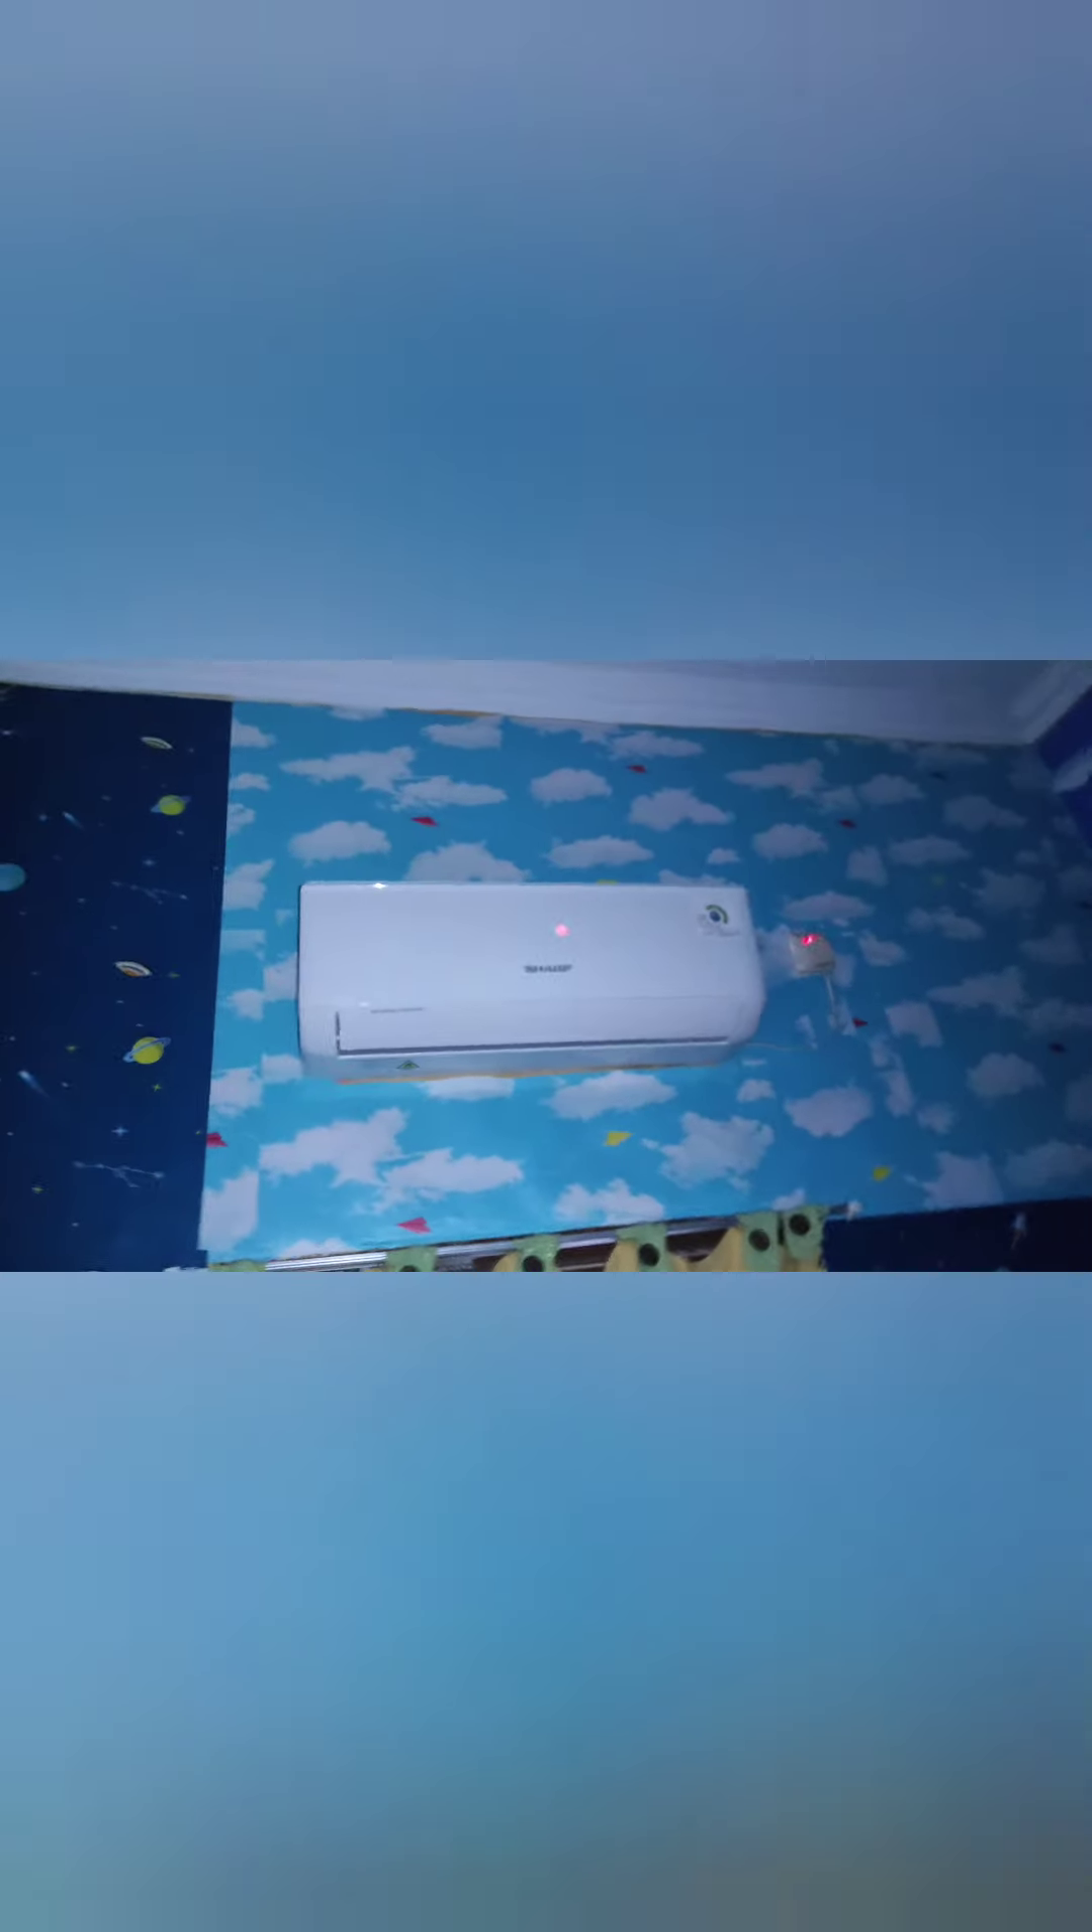Ini AC udah terpasang itu indikator bahwa power udah masuk.